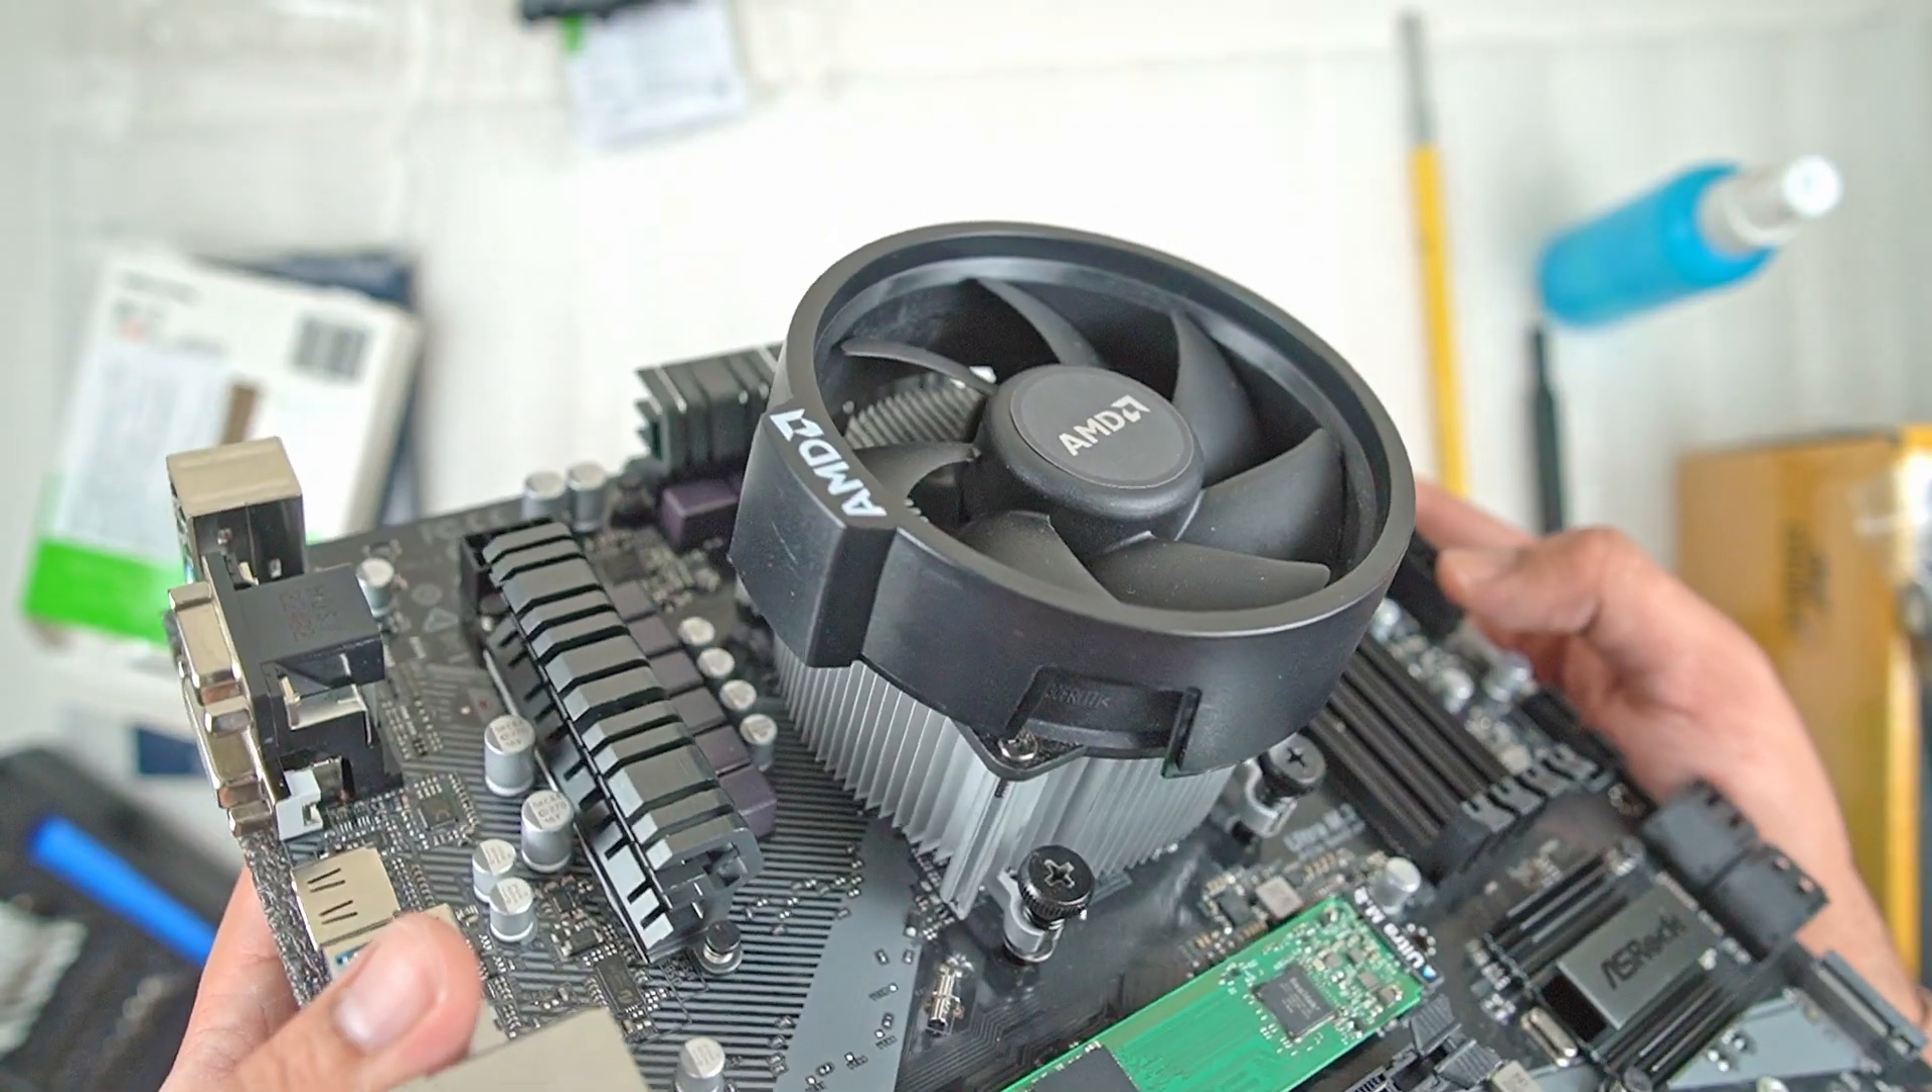So there is the CPU cooler installed properly and cable managed you can see looks nice and neat.